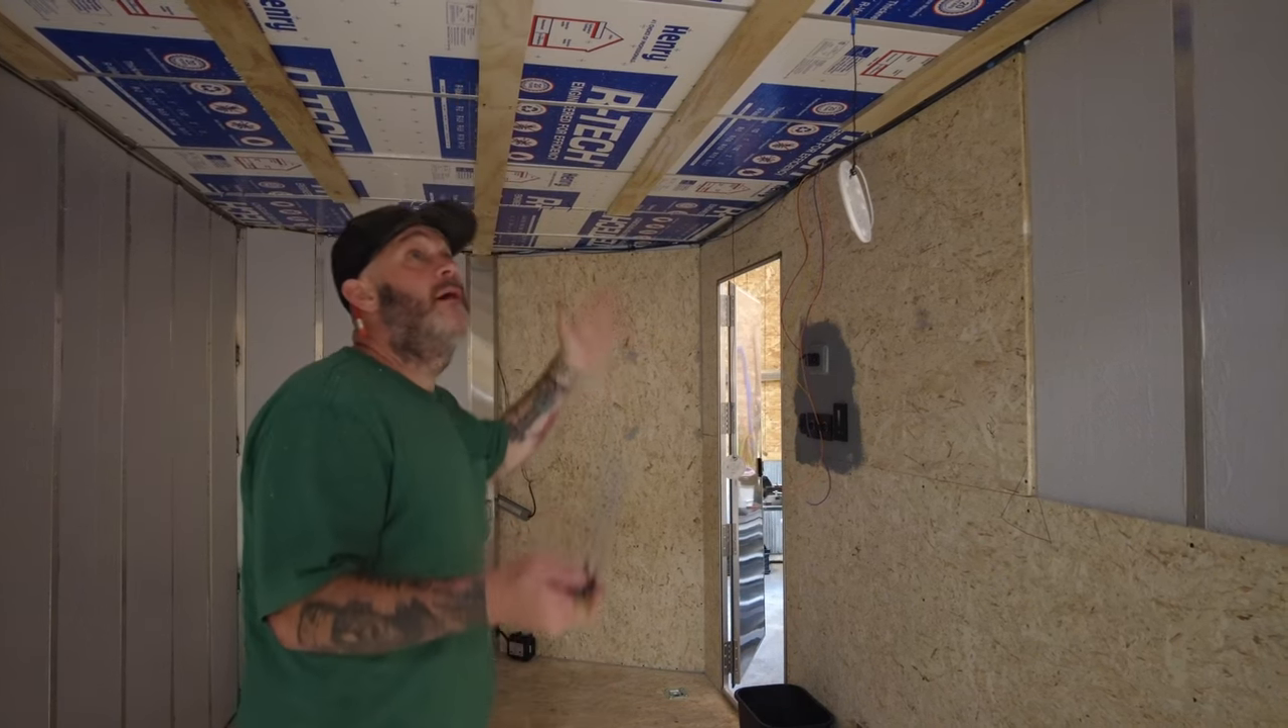Now that the insulation's done i've started putting these strips of plywood on the ceiling.